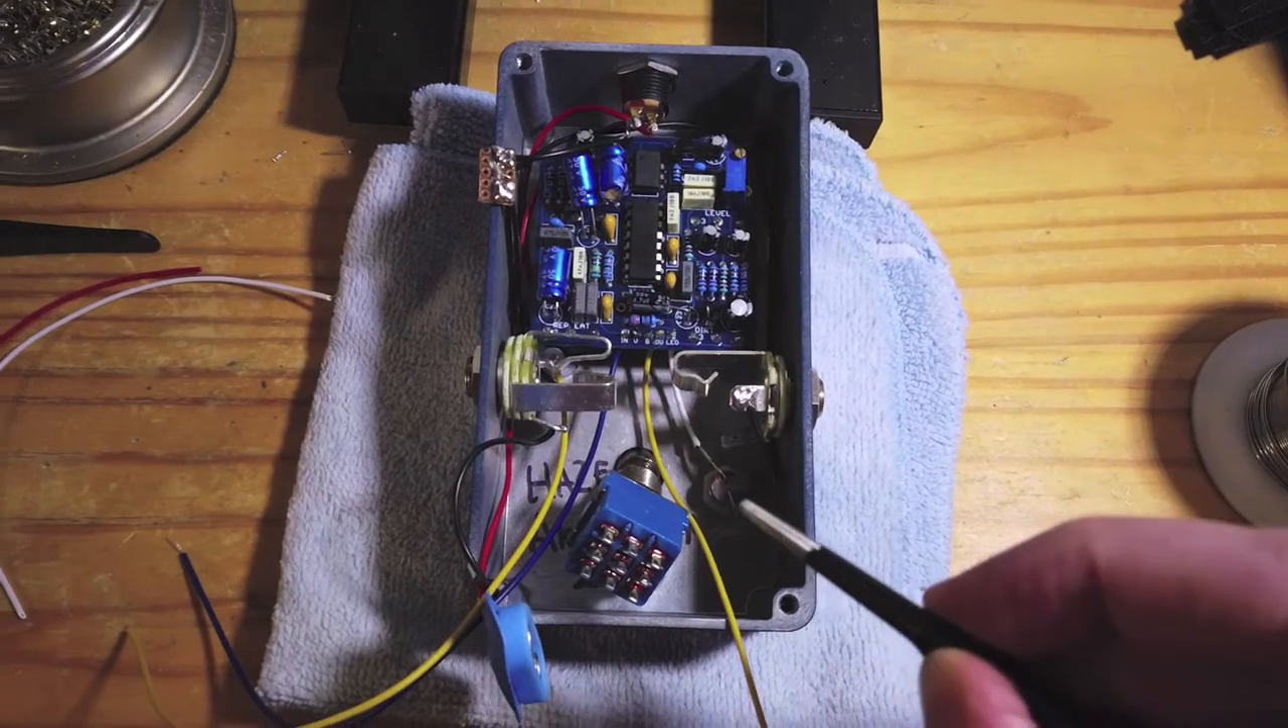I have wired up everything but the switch and I think everything's going to work out just fine.